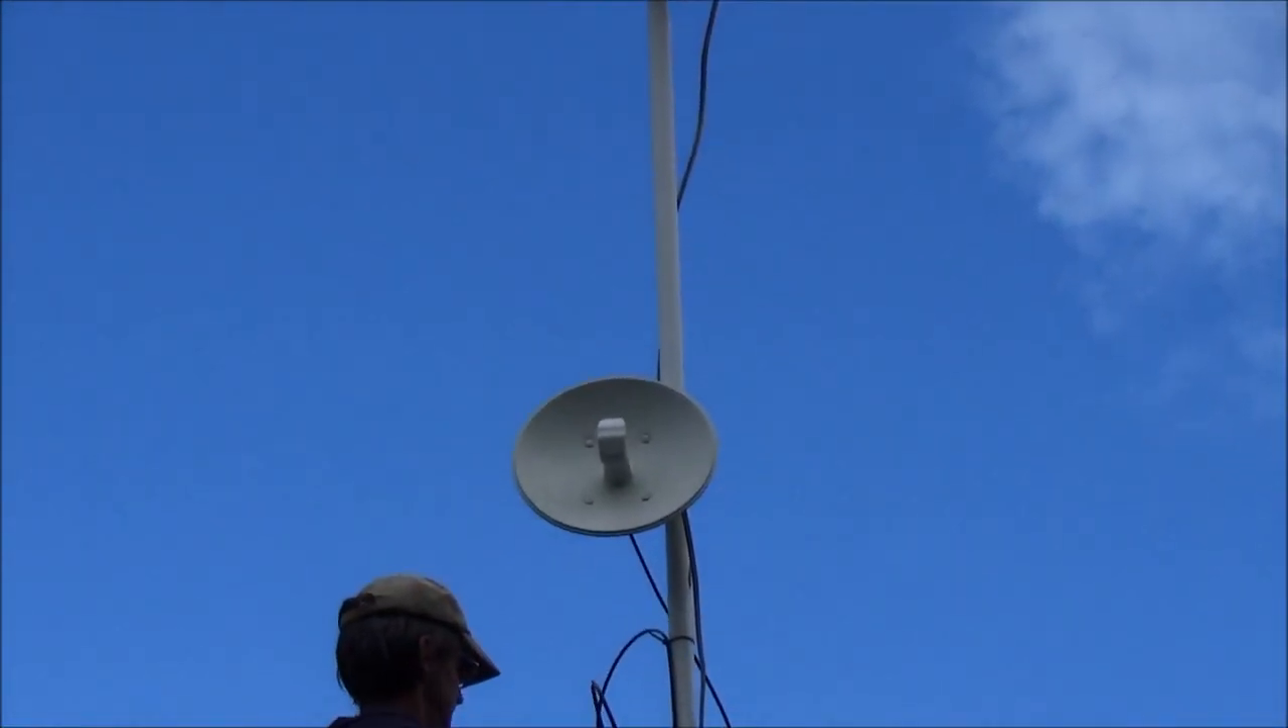We've got the, uh, well Ian's got the, uh, dish installed now on my pole.